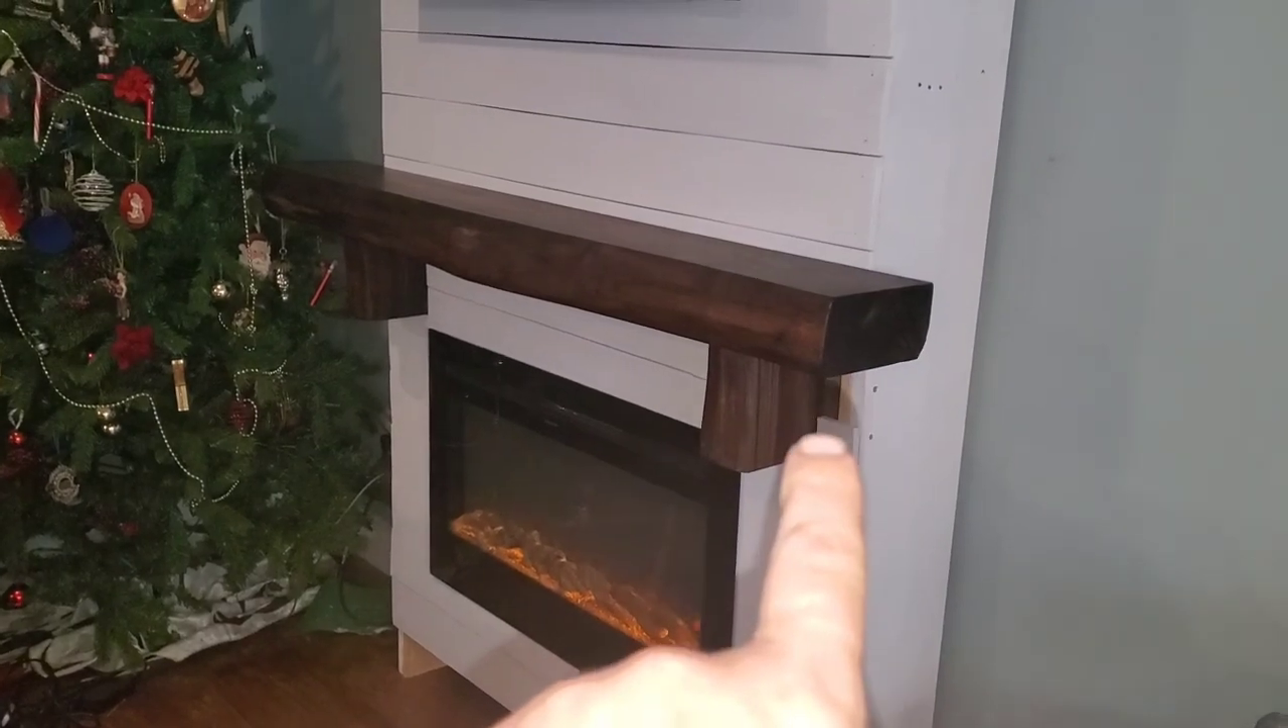So, the mantle is in.